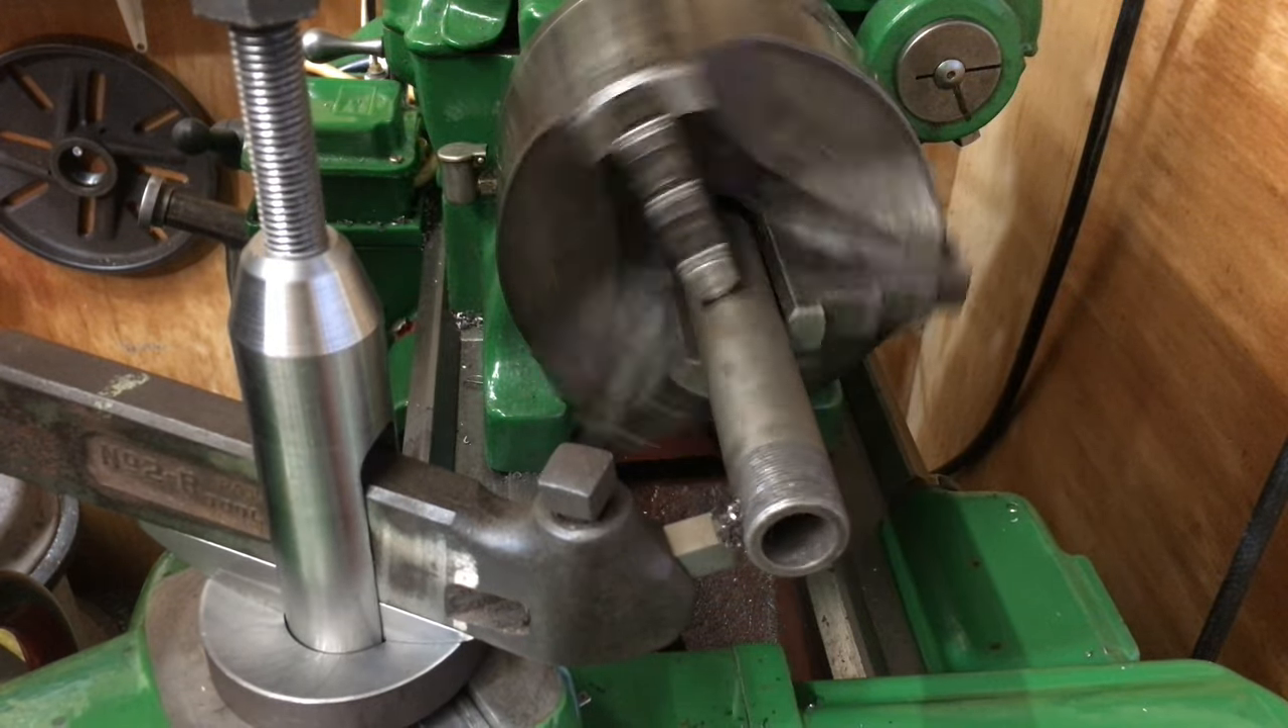Just to prove it works I plunked a spare bit of tube into the three jaw chuck and tightened it up.